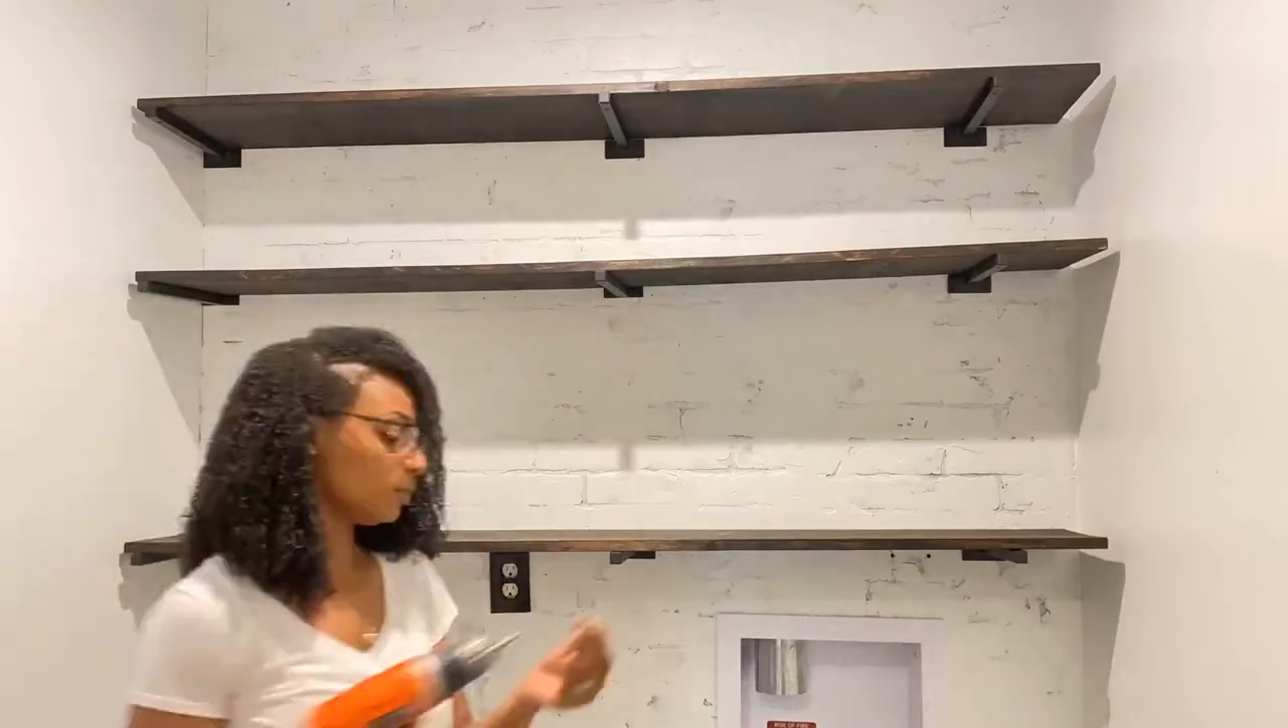And here's the final product of the shelf install.